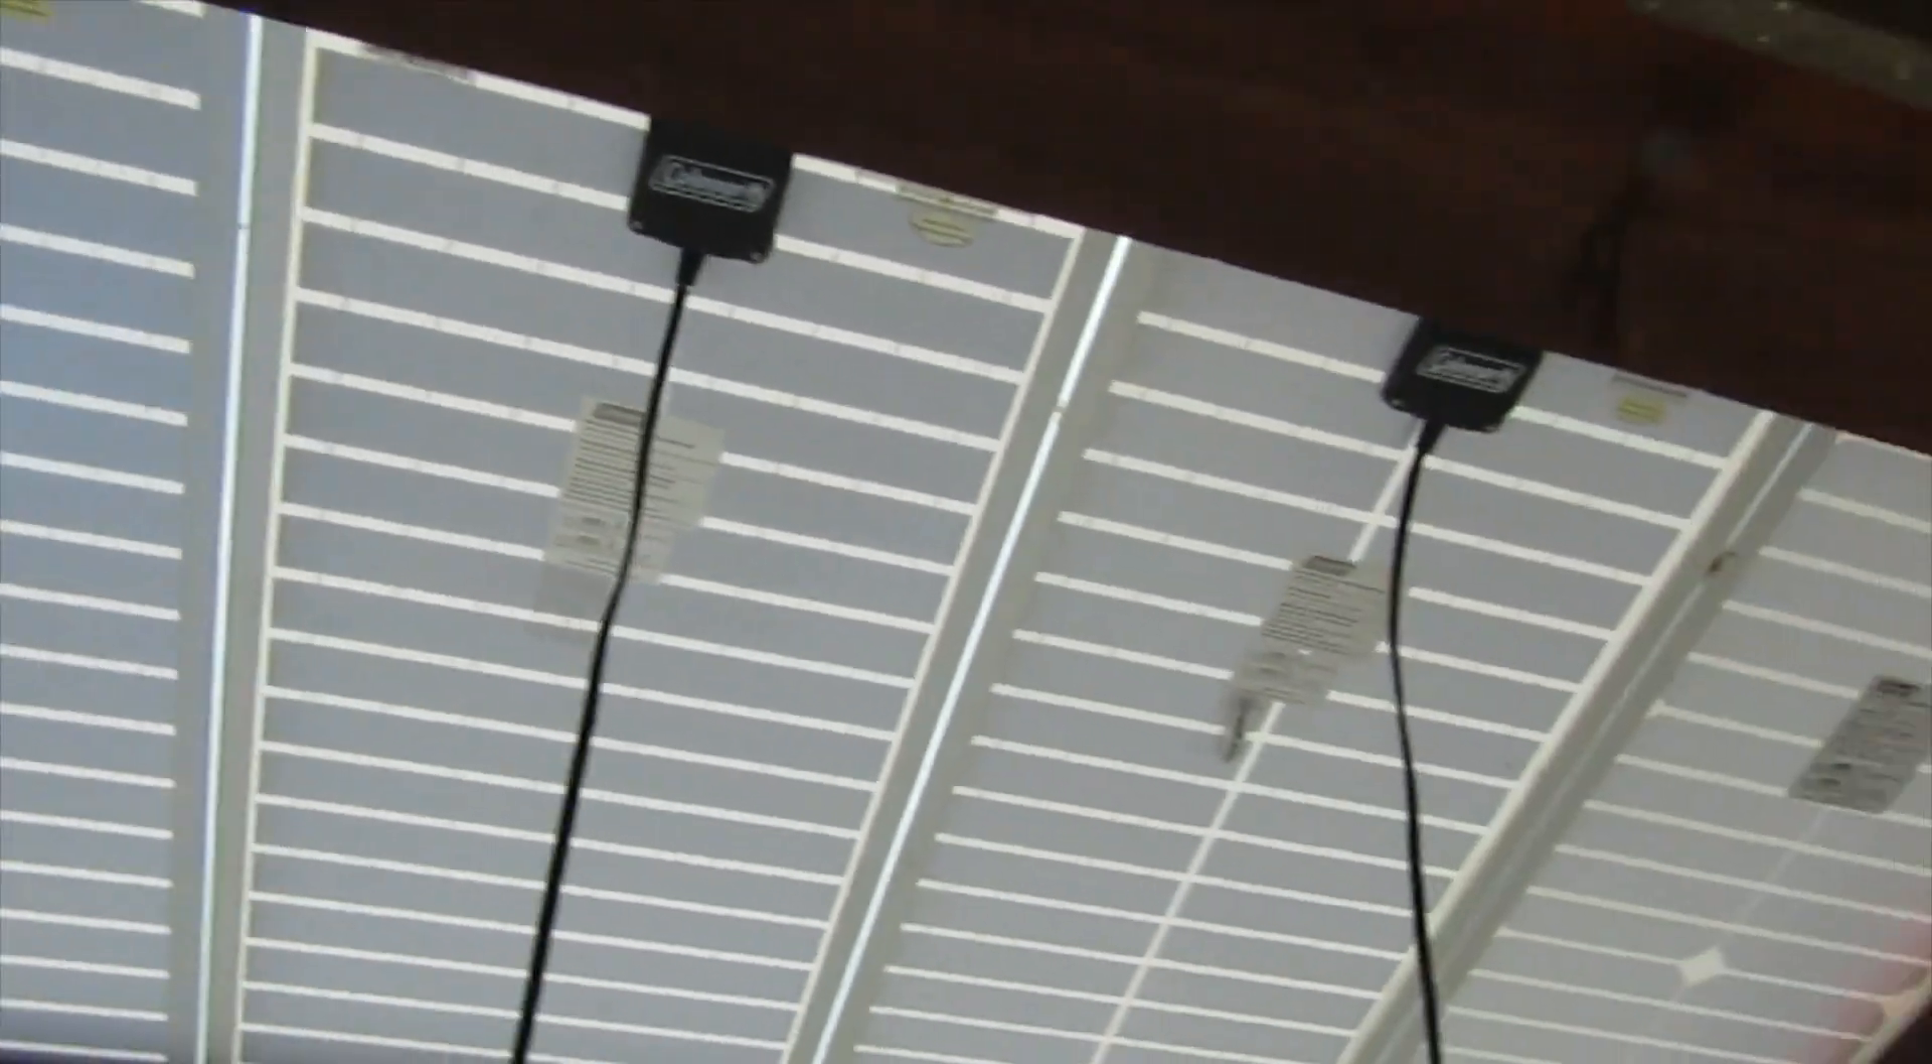You can see I just have all the cords dangling down until I find a place for those.